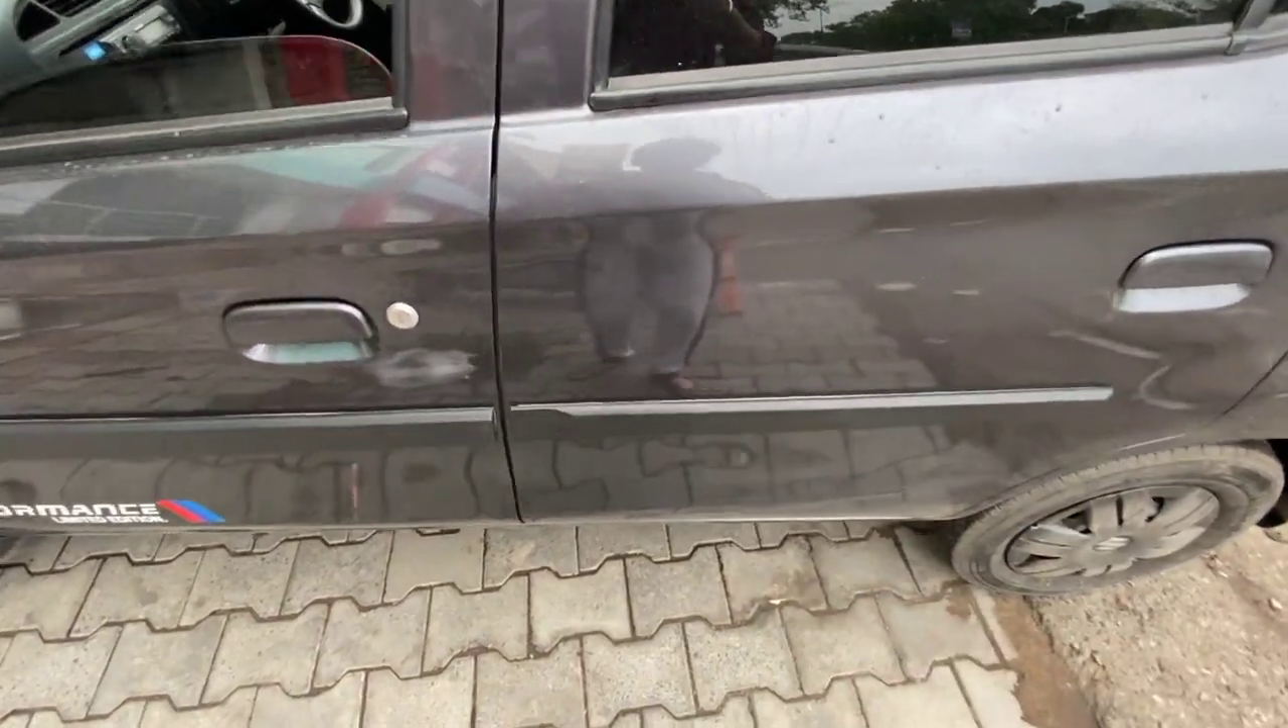अपने कार पे साइड बीडिंग भी लग चुकी है।